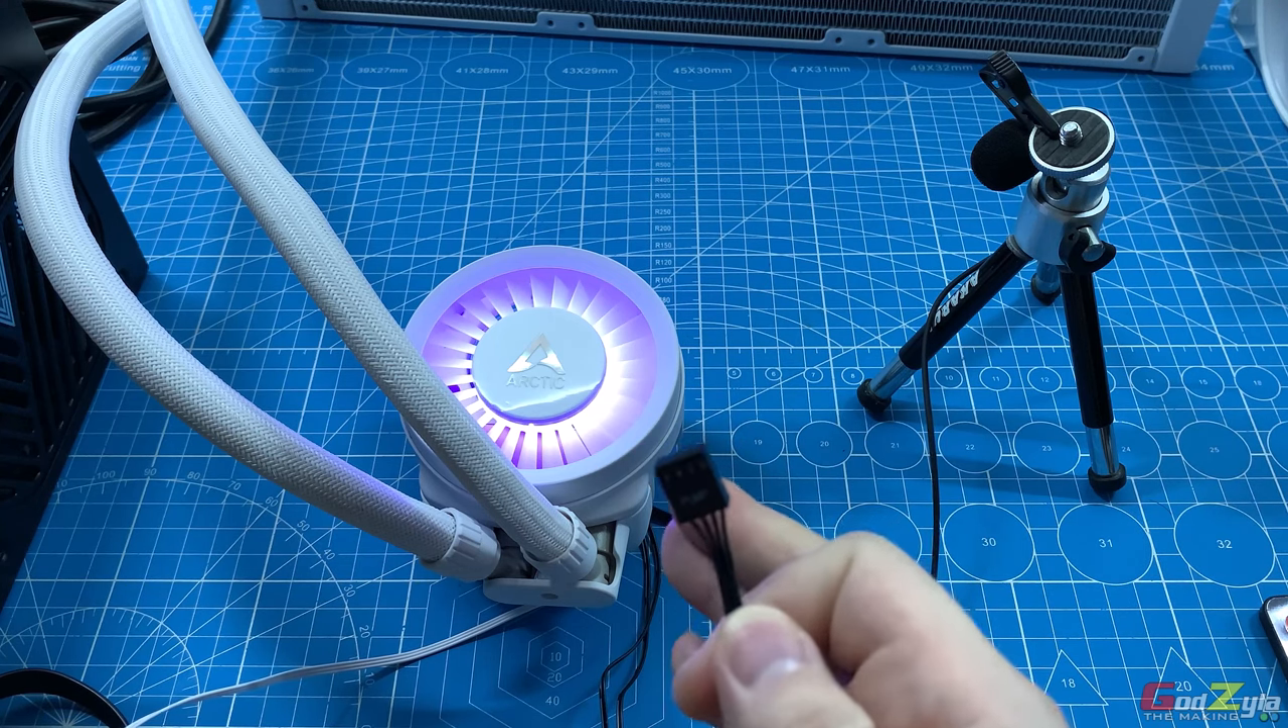I've not plugged in to the connector yet which this will be running at full speed.